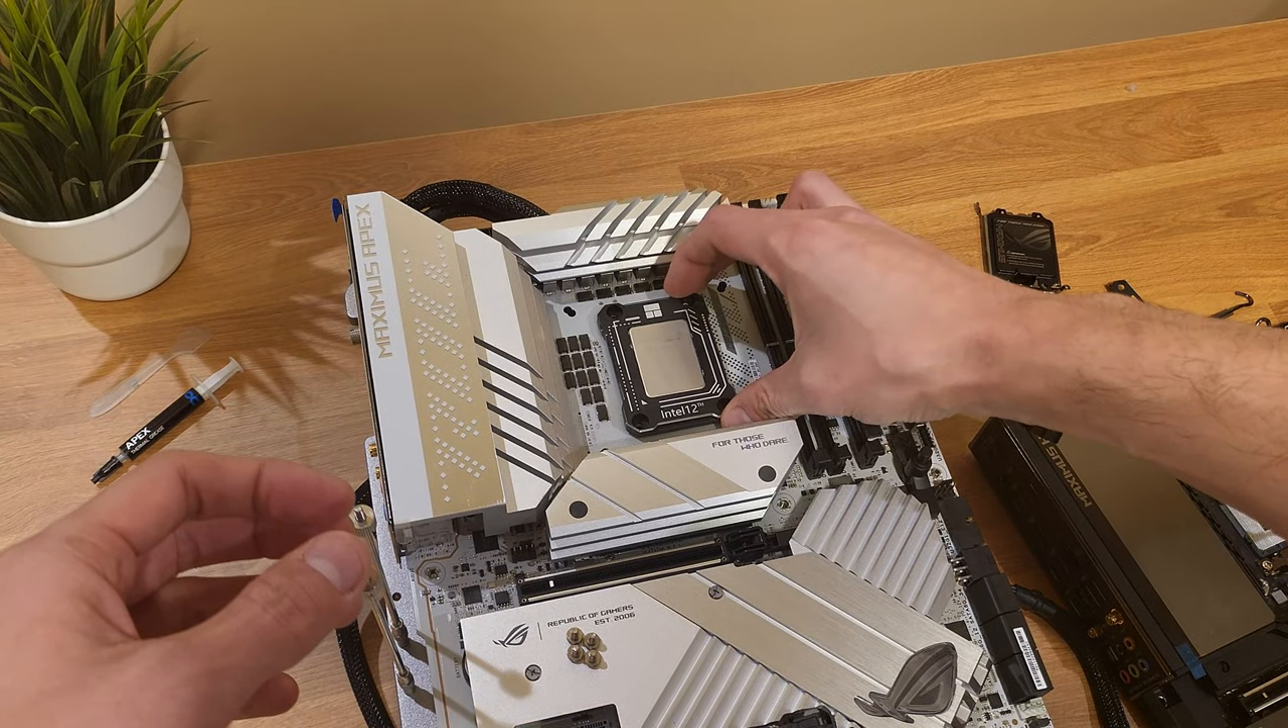Alright, now we've got the chip in place.